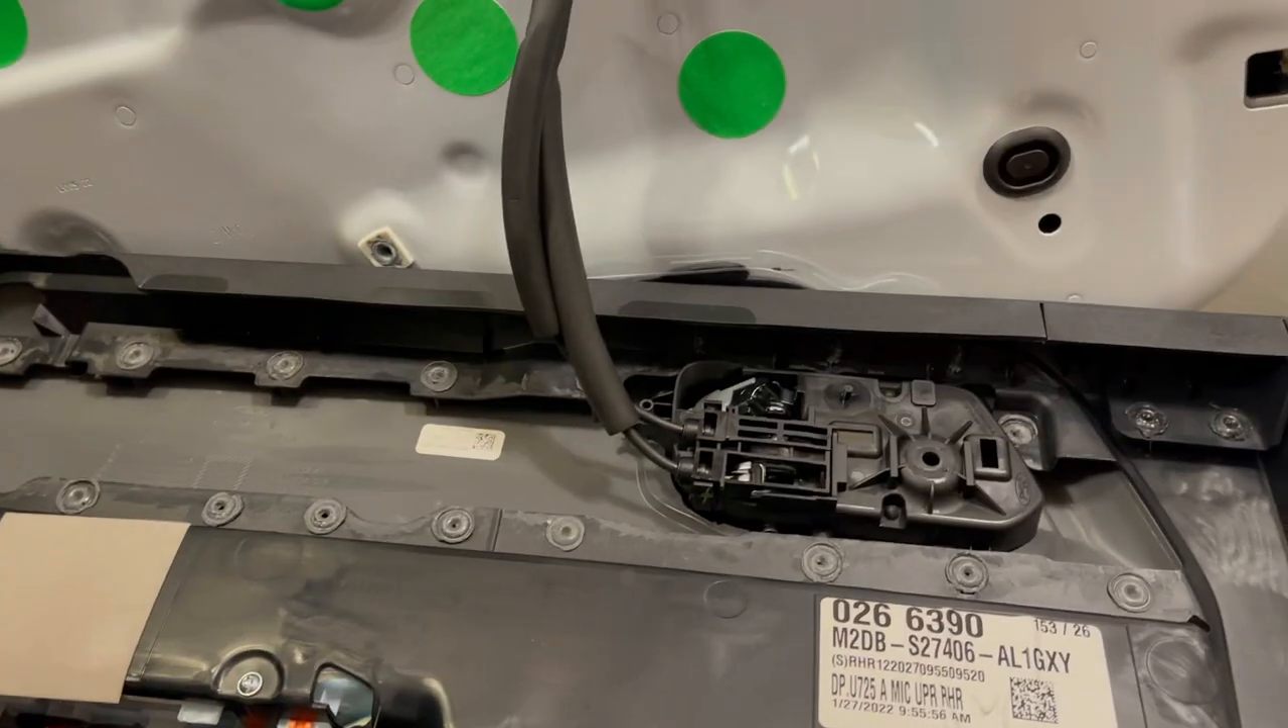Manage to free the door panel from the door. I haven't removed the lock grab handle mechanism.